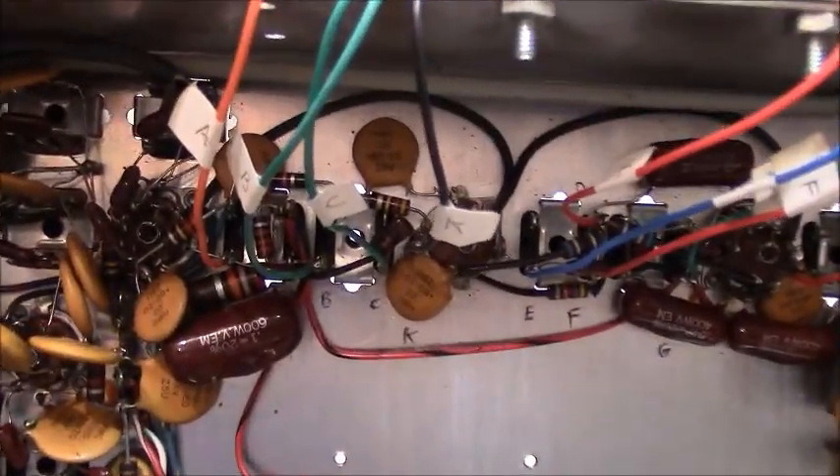And if you notice I've got the wires all tied down here and they're tagged.